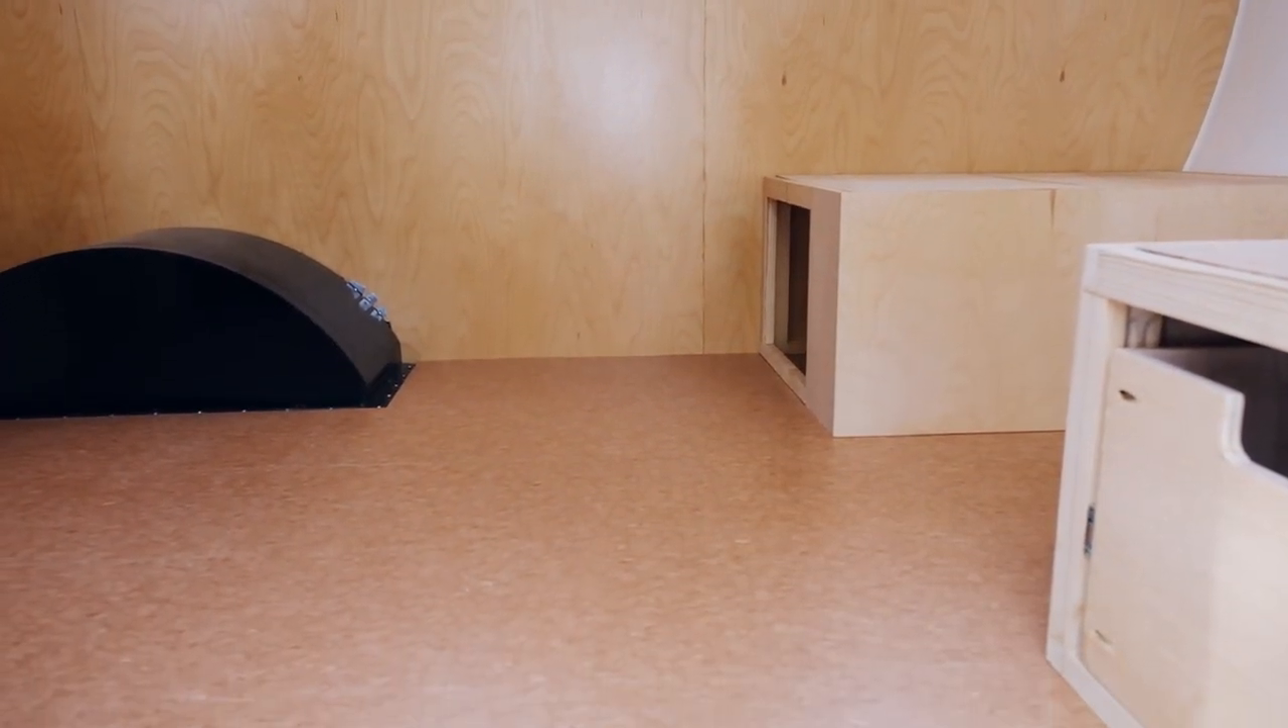All right well there you have it the floor is down it's complete.